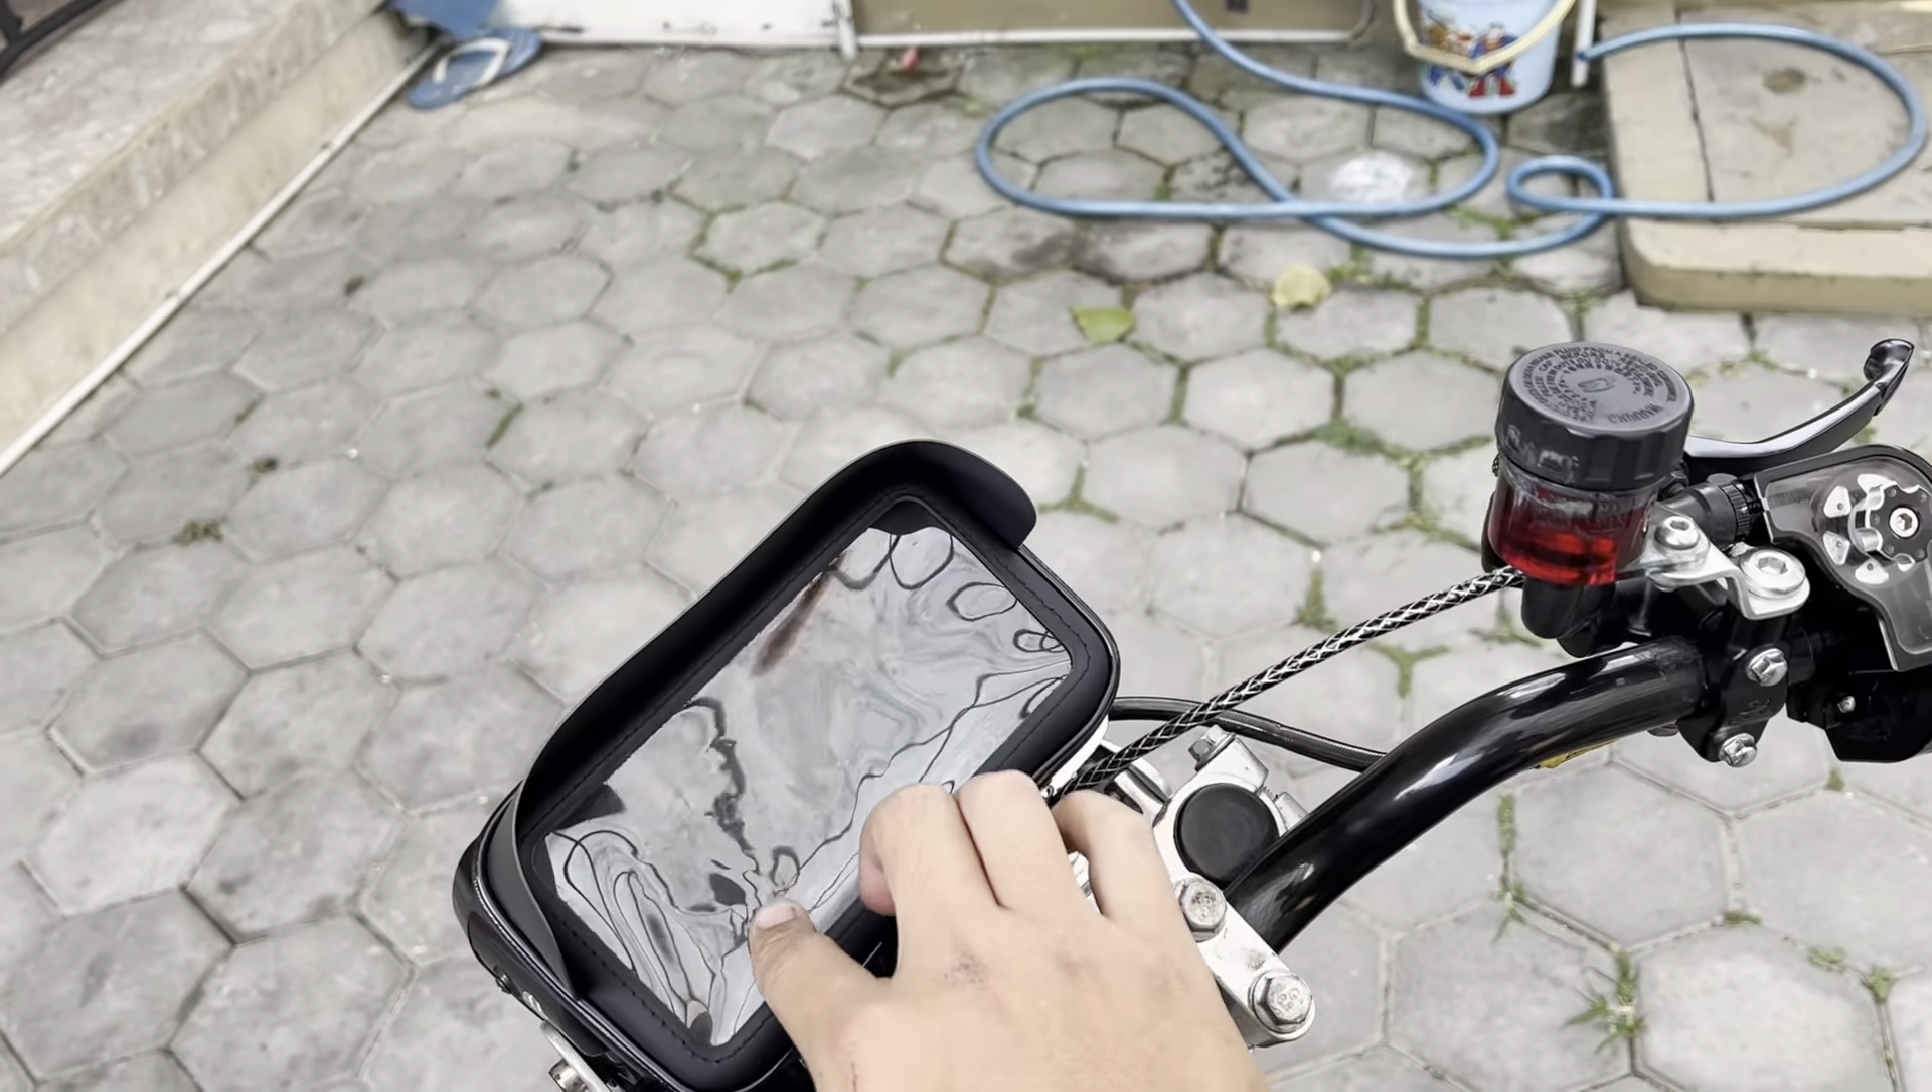Oke jadi udah kepasang nih cuy Dompet holdernya.